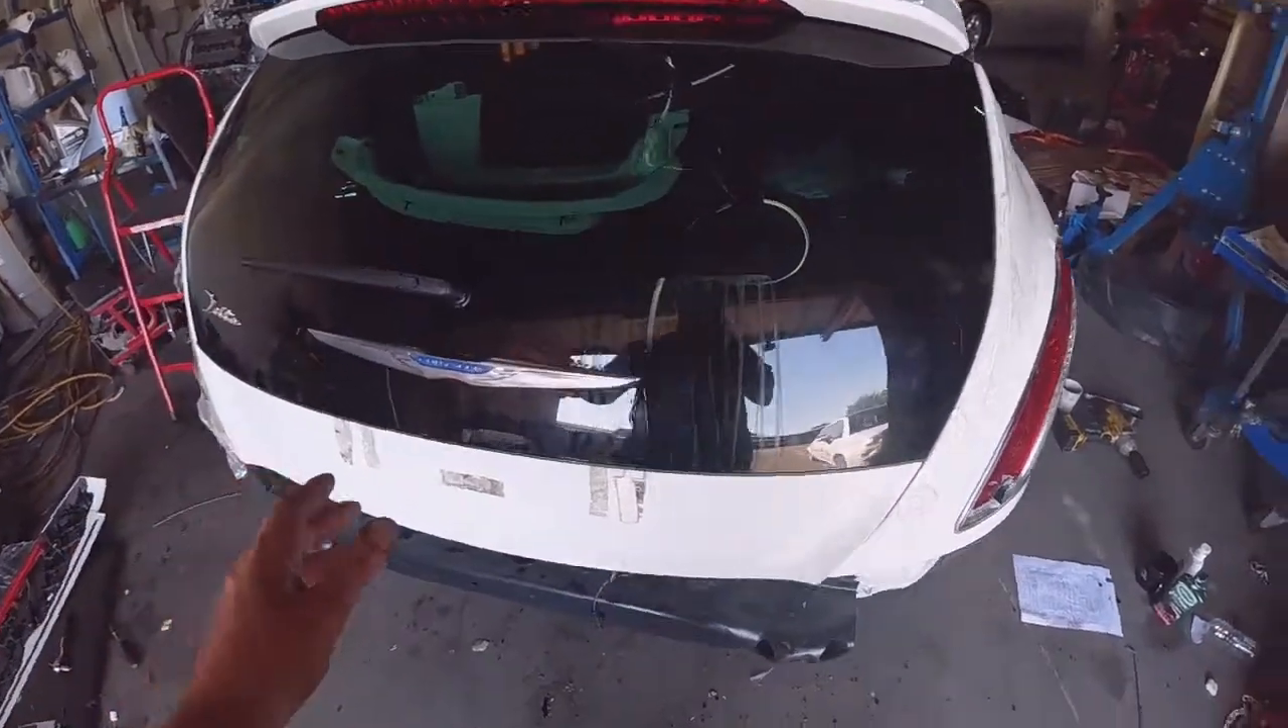So got the new boot lid on.